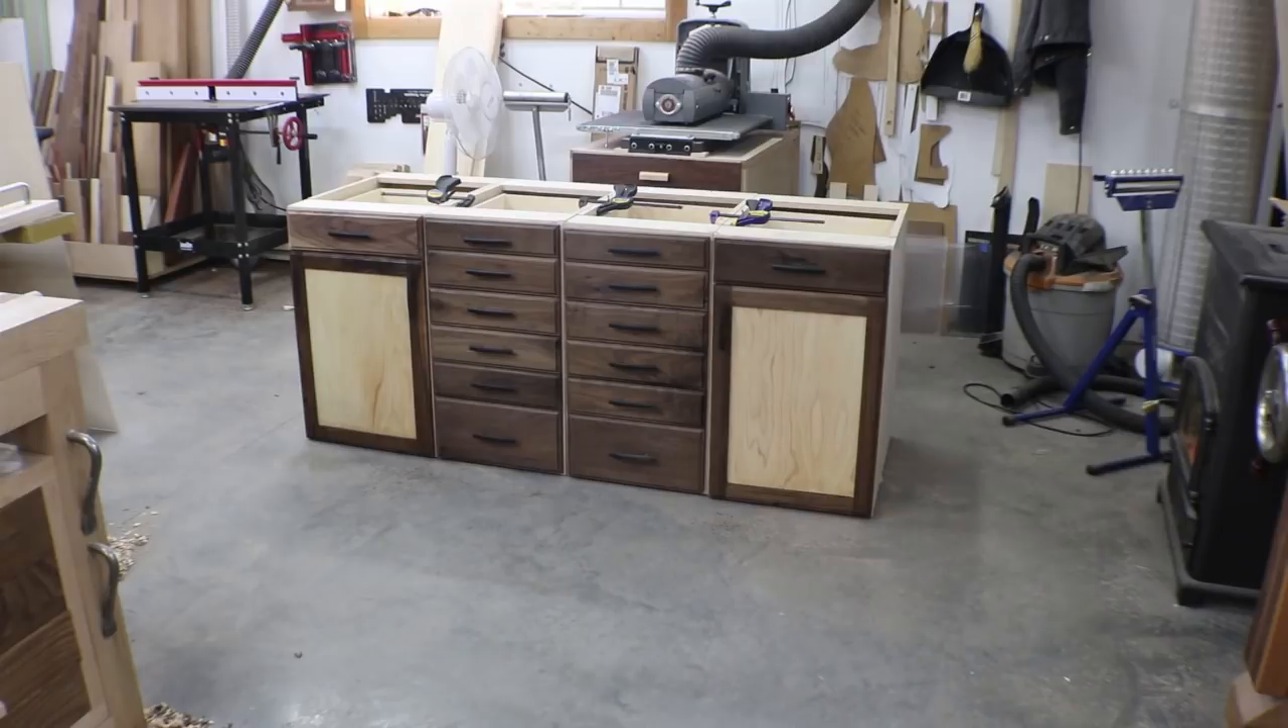Okay well there's both doors on with a little bit armor seal on them.